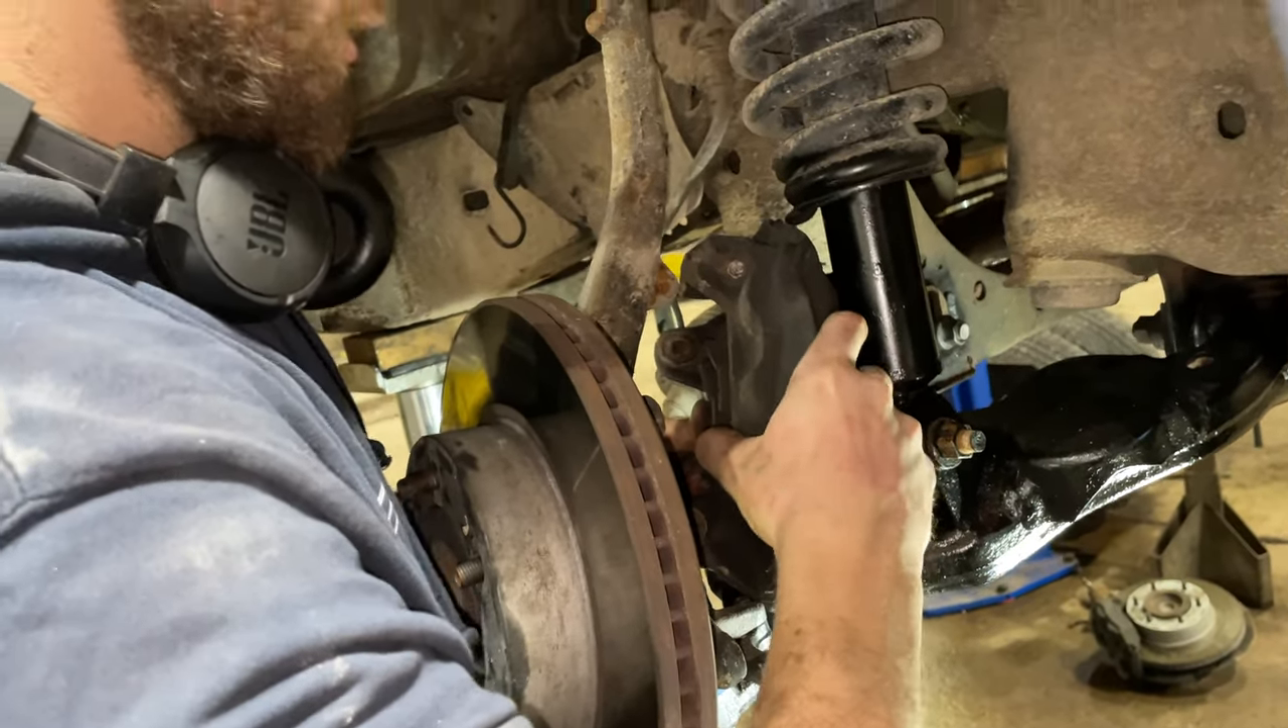We got uh our suspension on now.